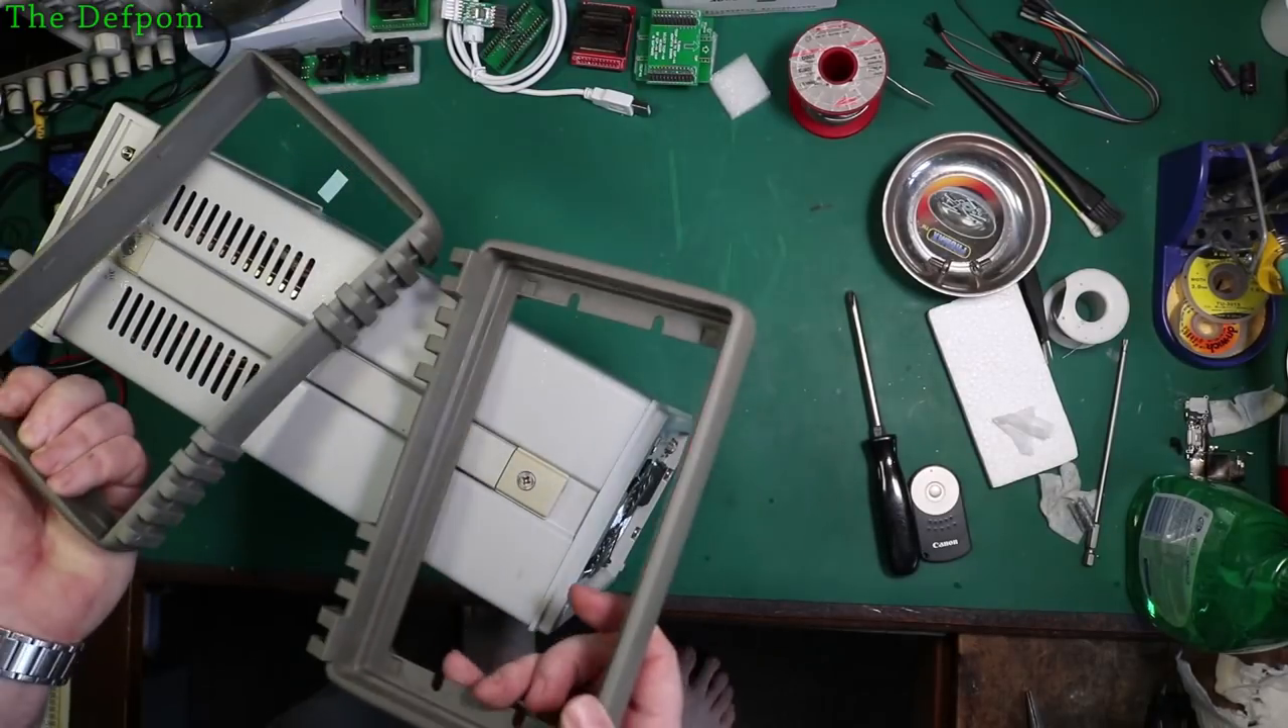I've got the bumpers to put on now. There's the back one.